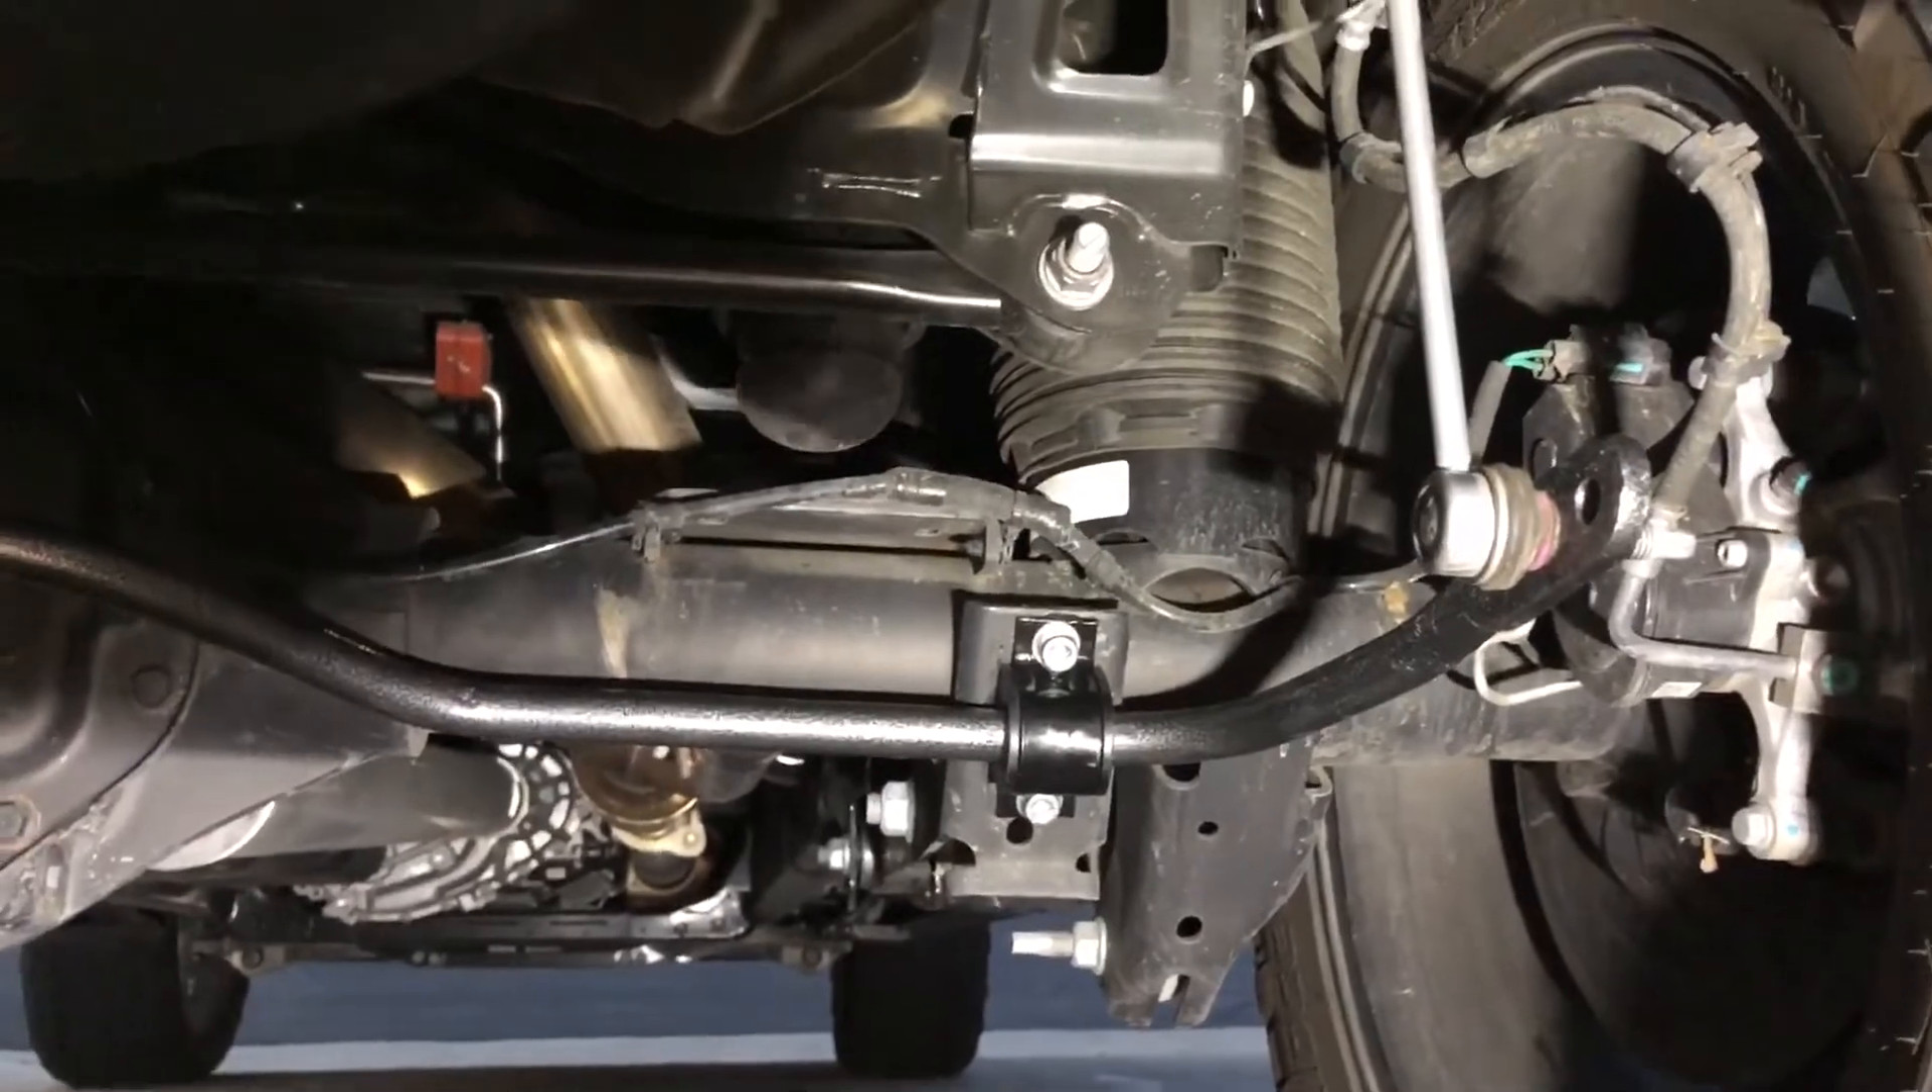But all right guys here it is this is the final results after installing this Hellwig sway bar.